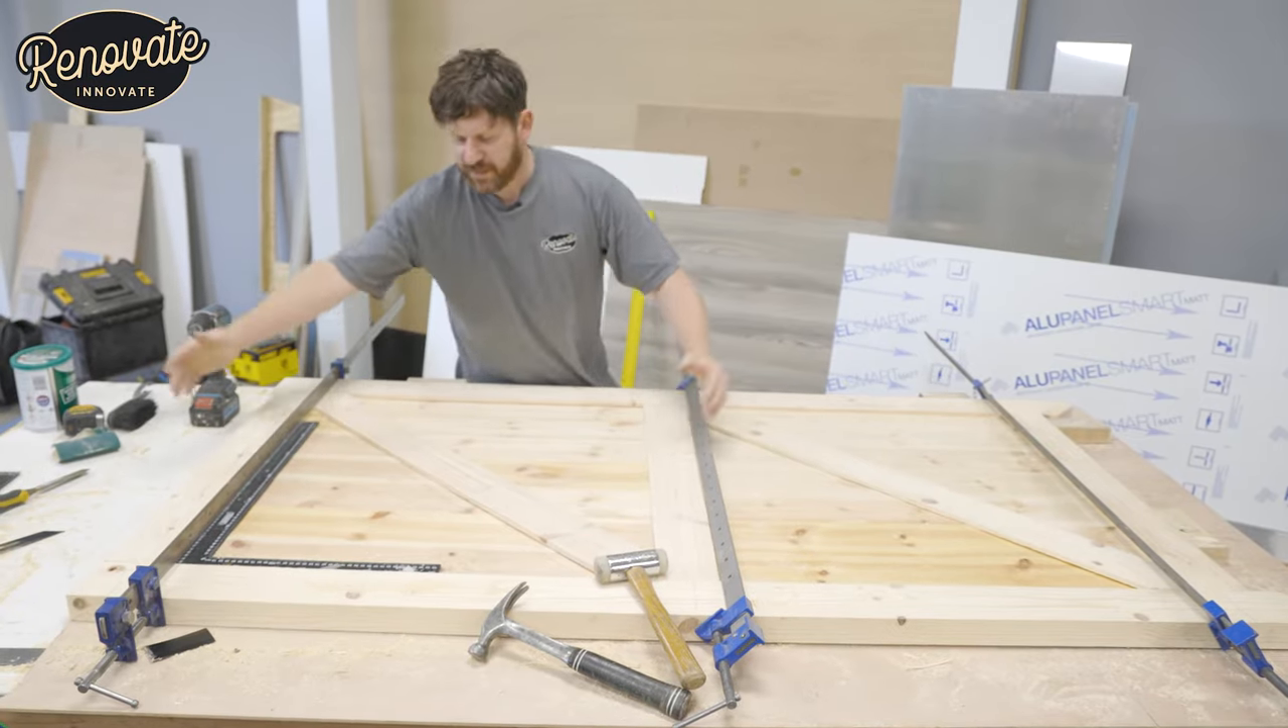What we've done is we've got all these infill panels cut put it all together just dry assembled.